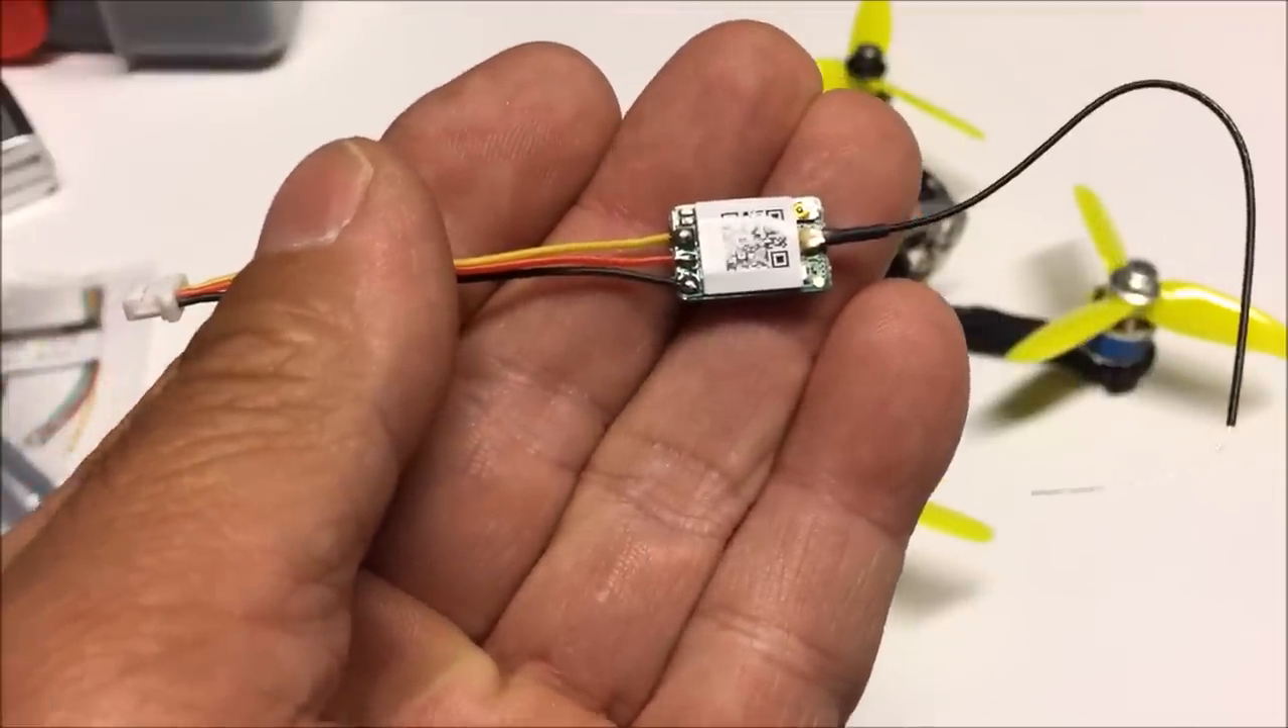All right so here is the xm receiver already soldered onto the wiring harness that came with the quadcopter.